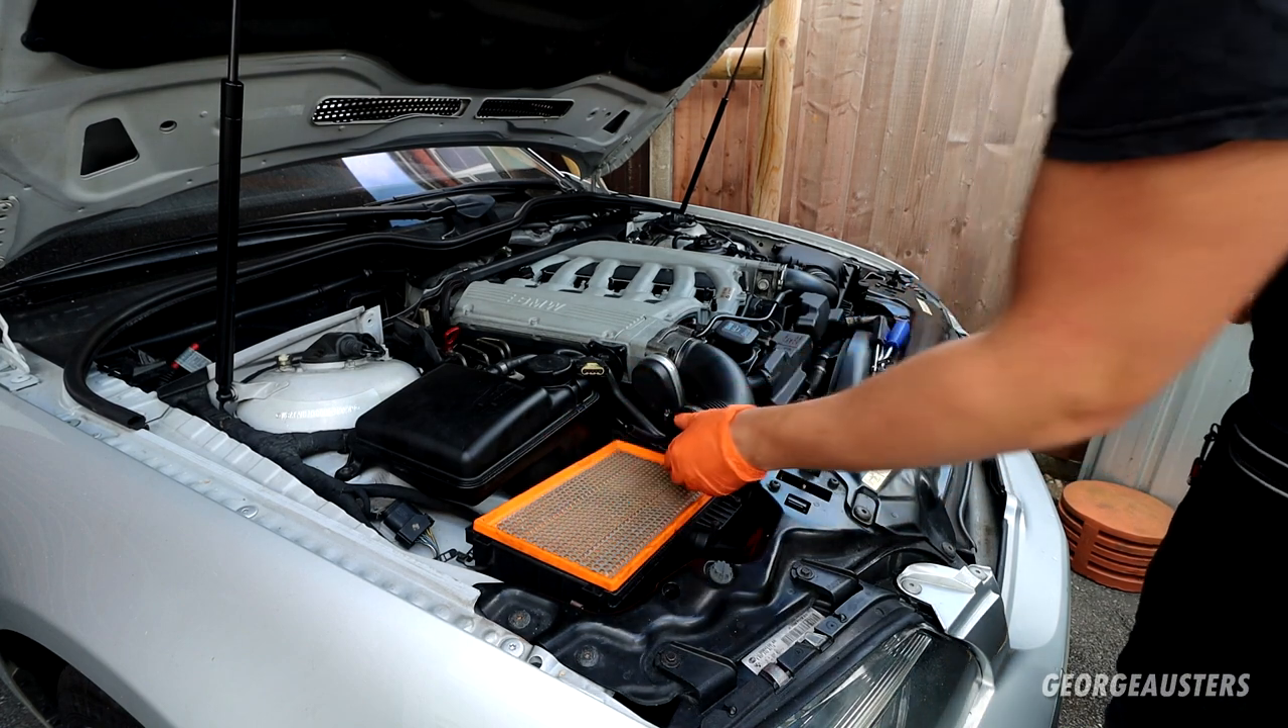So what I've done is I've removed the top of one of the air boxes.